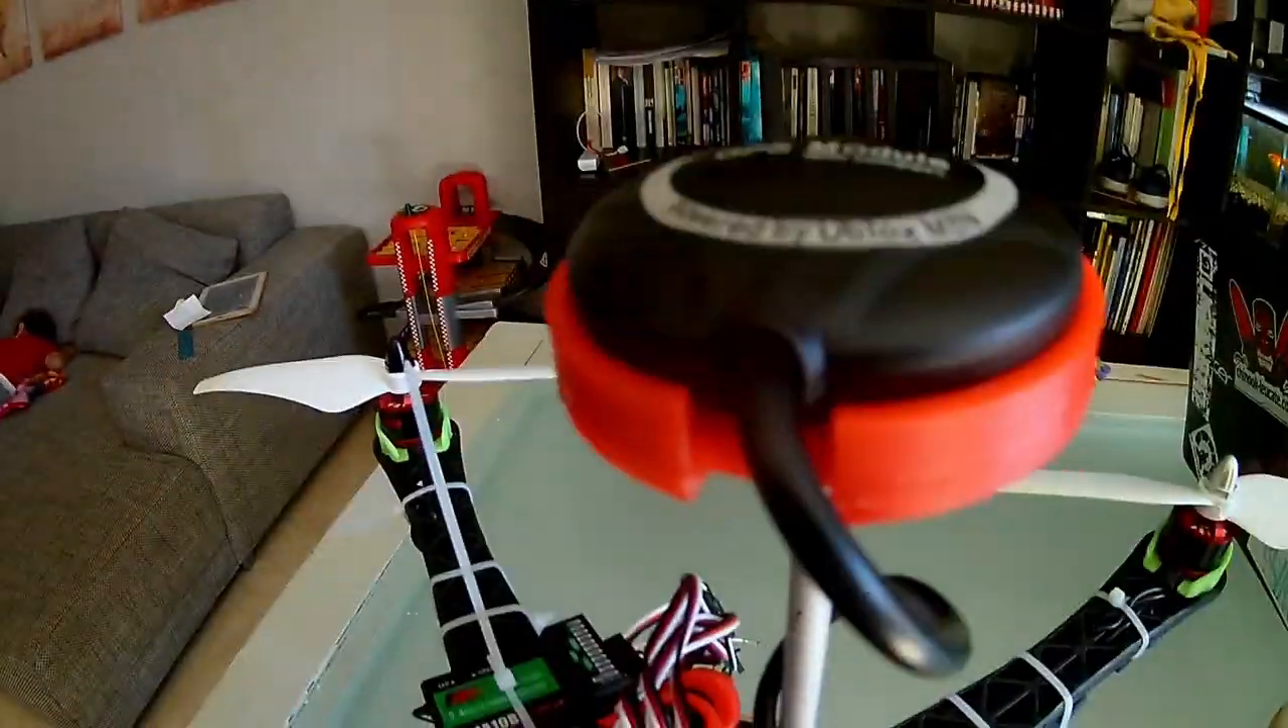Okay so i finished the build i put the gps module on the on the stick and the apm uh anti-vibration pad uh on the drone.